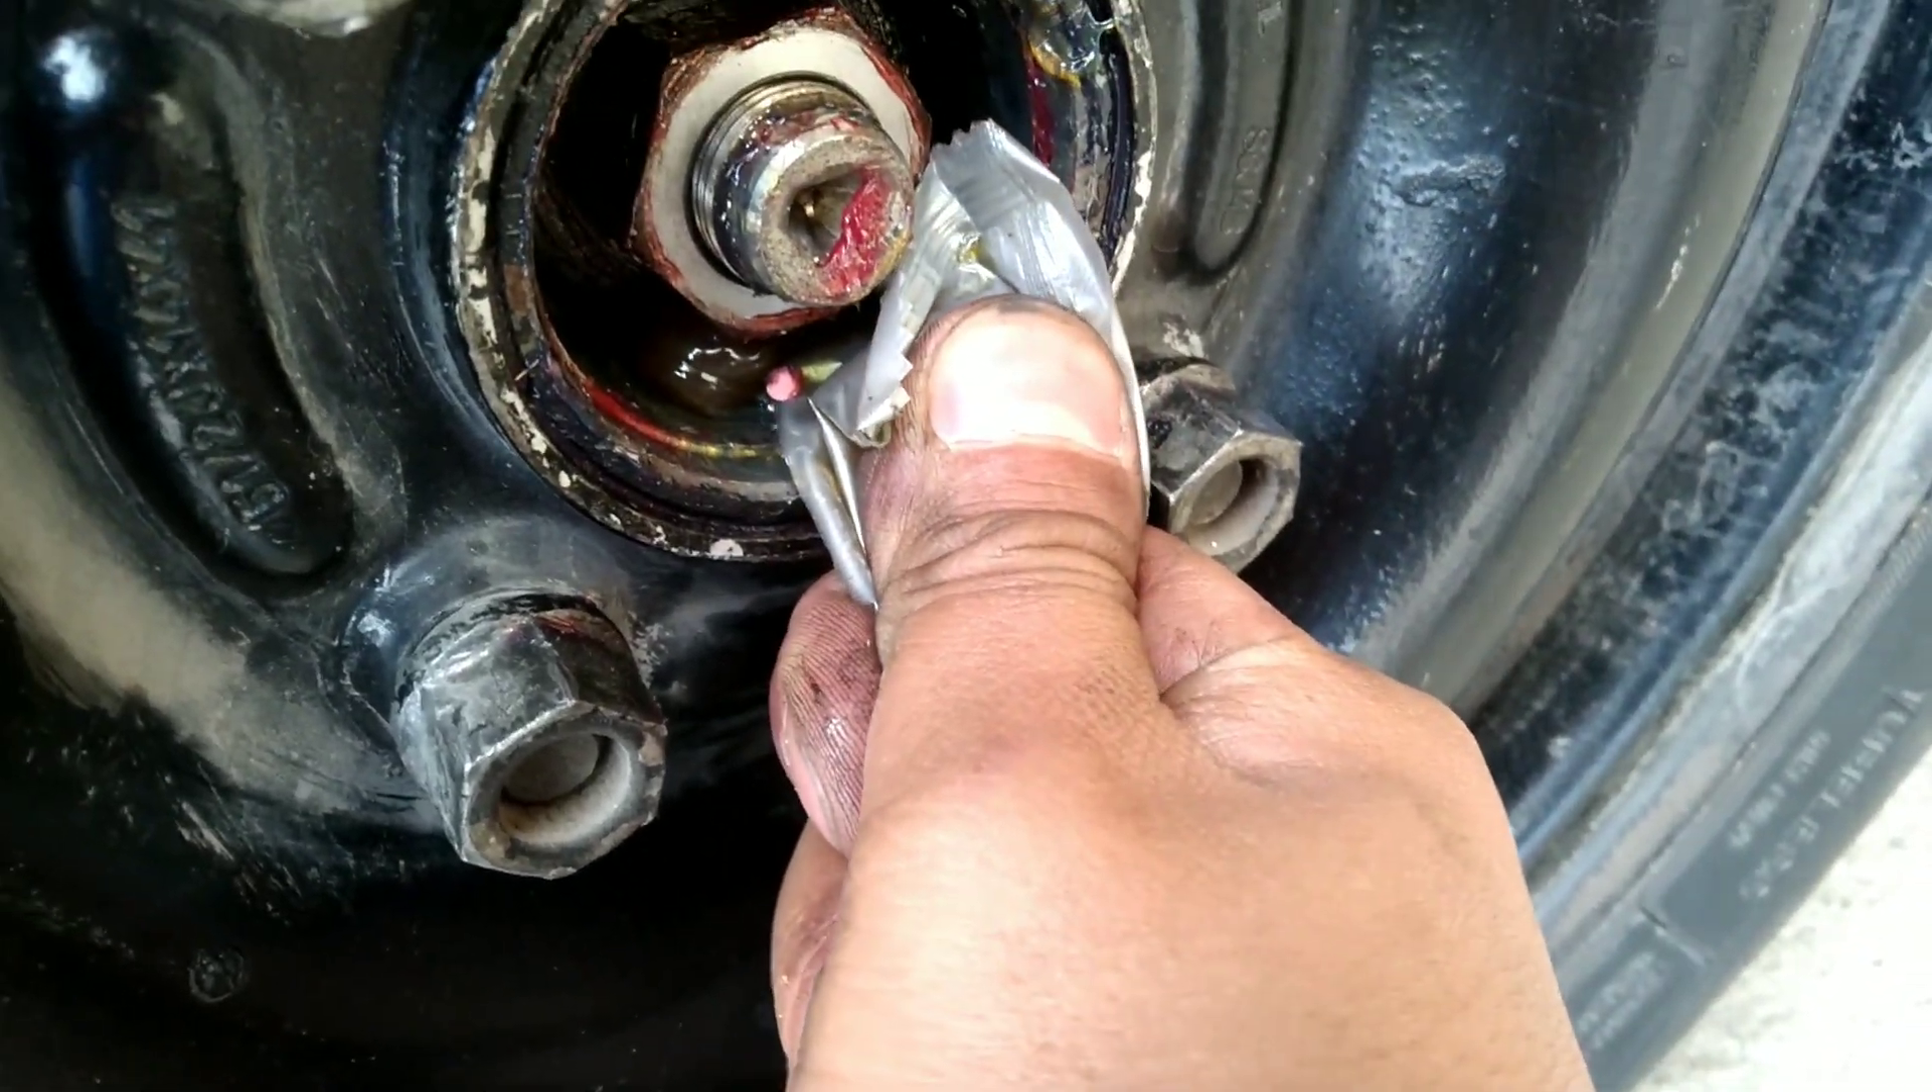Pueden ver que ya quedó montada la rueda.